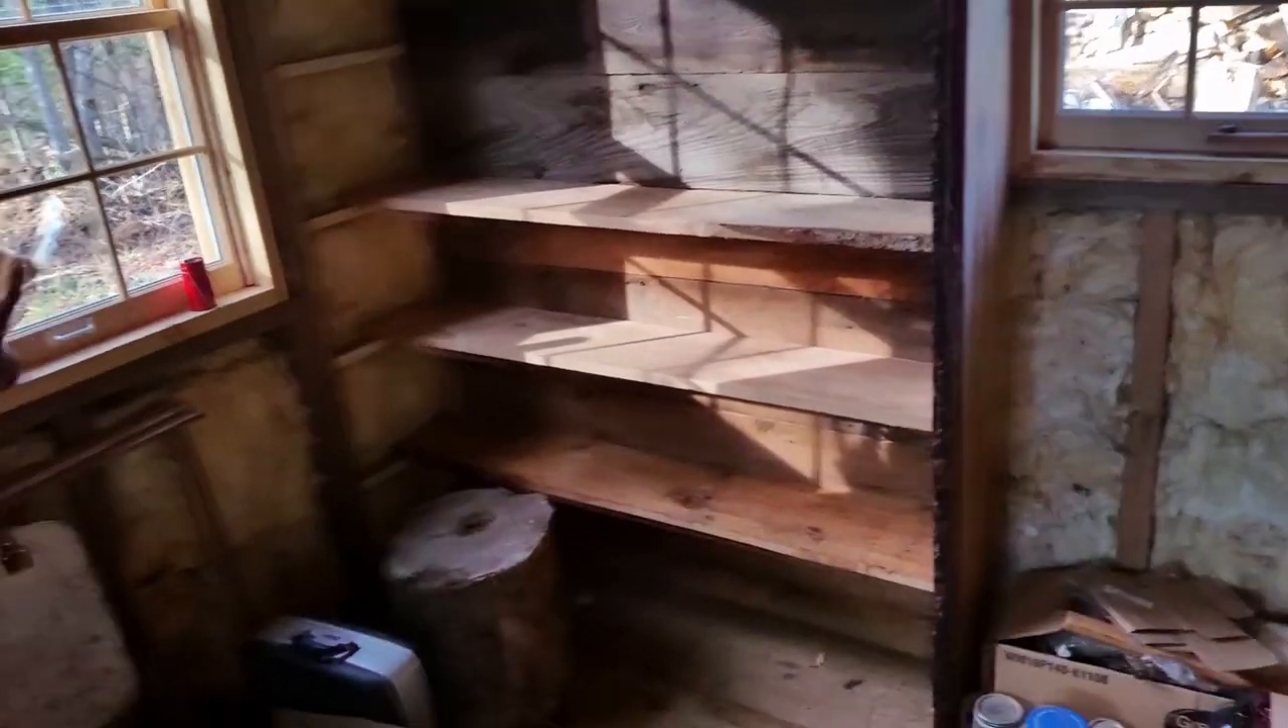So I'm just test fitting the shelves and they're fitting pretty good.